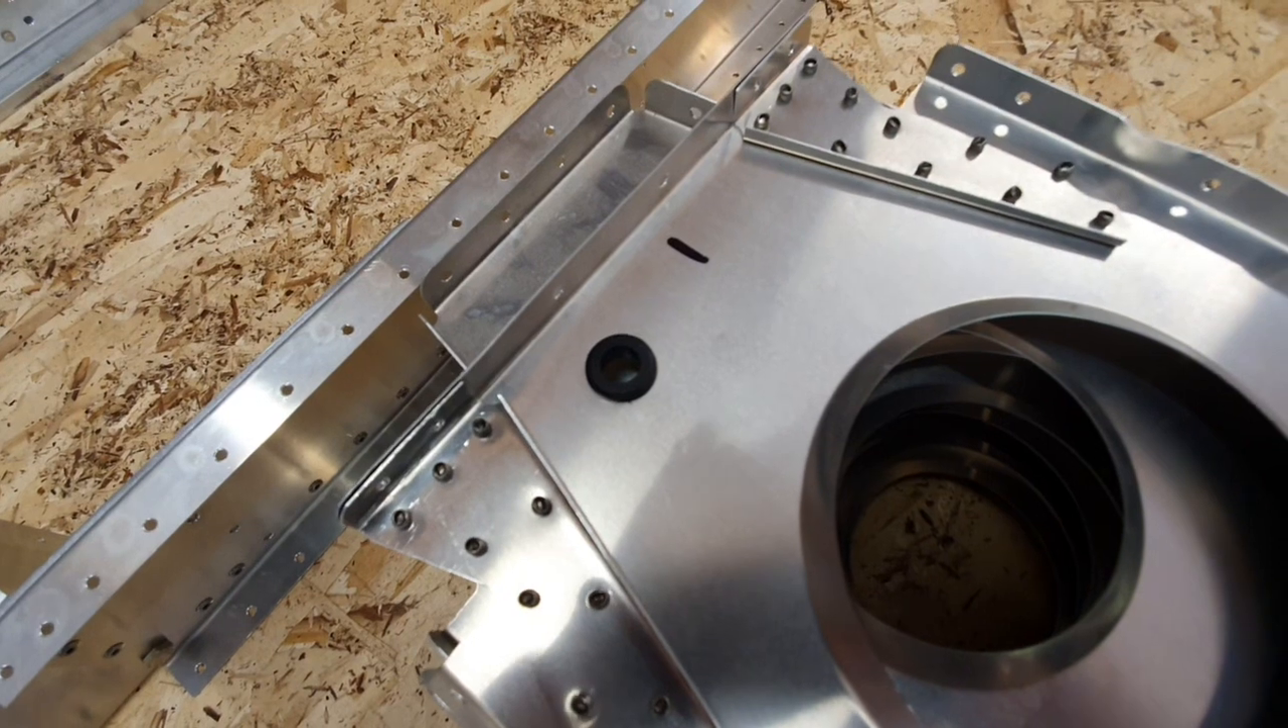I have now drilled out the tooling hole in the forward end of the aft ribs each one of them and fitted them with a half inch rubber grommet.